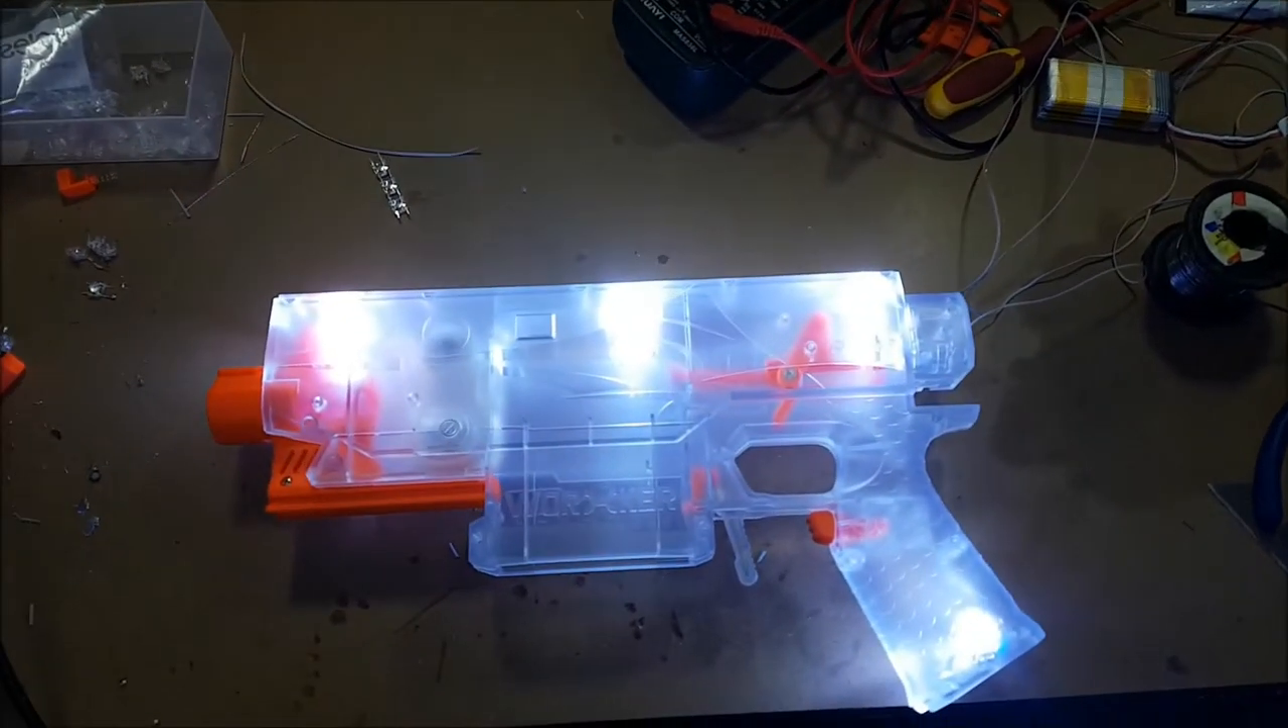All right, so I'm still waiting for more parts to arrive, but I've just been slowly sort of putting a little LED clusters into place, and sort of seeing where more LEDs have to be placed, etc.